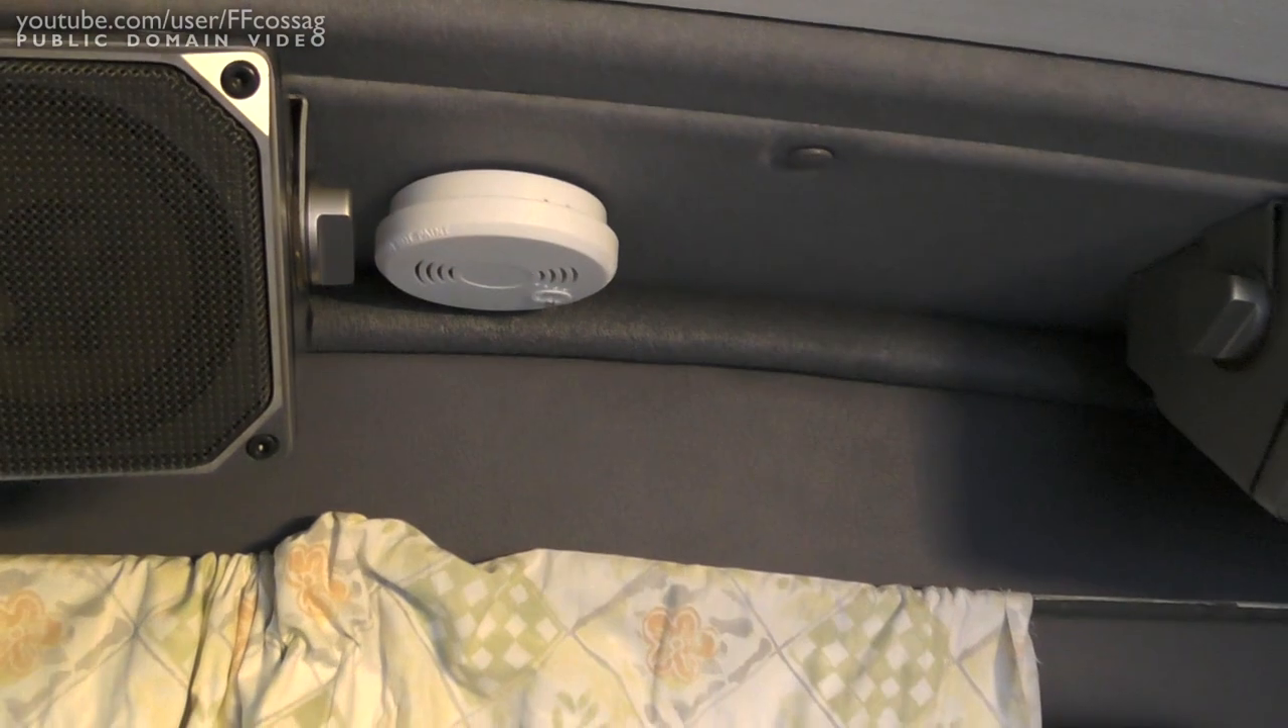This year I've put my fire alarm up there in the ceiling previously it was under the bed.